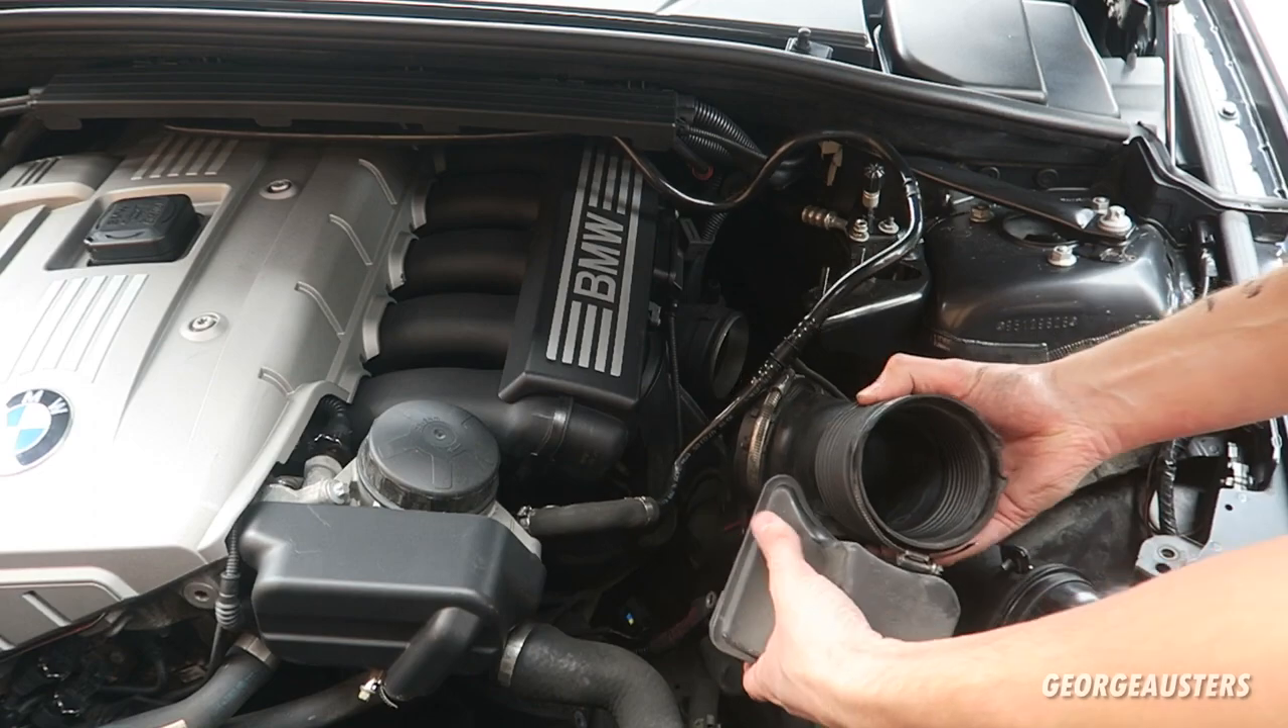And that's the air intake pipe out.